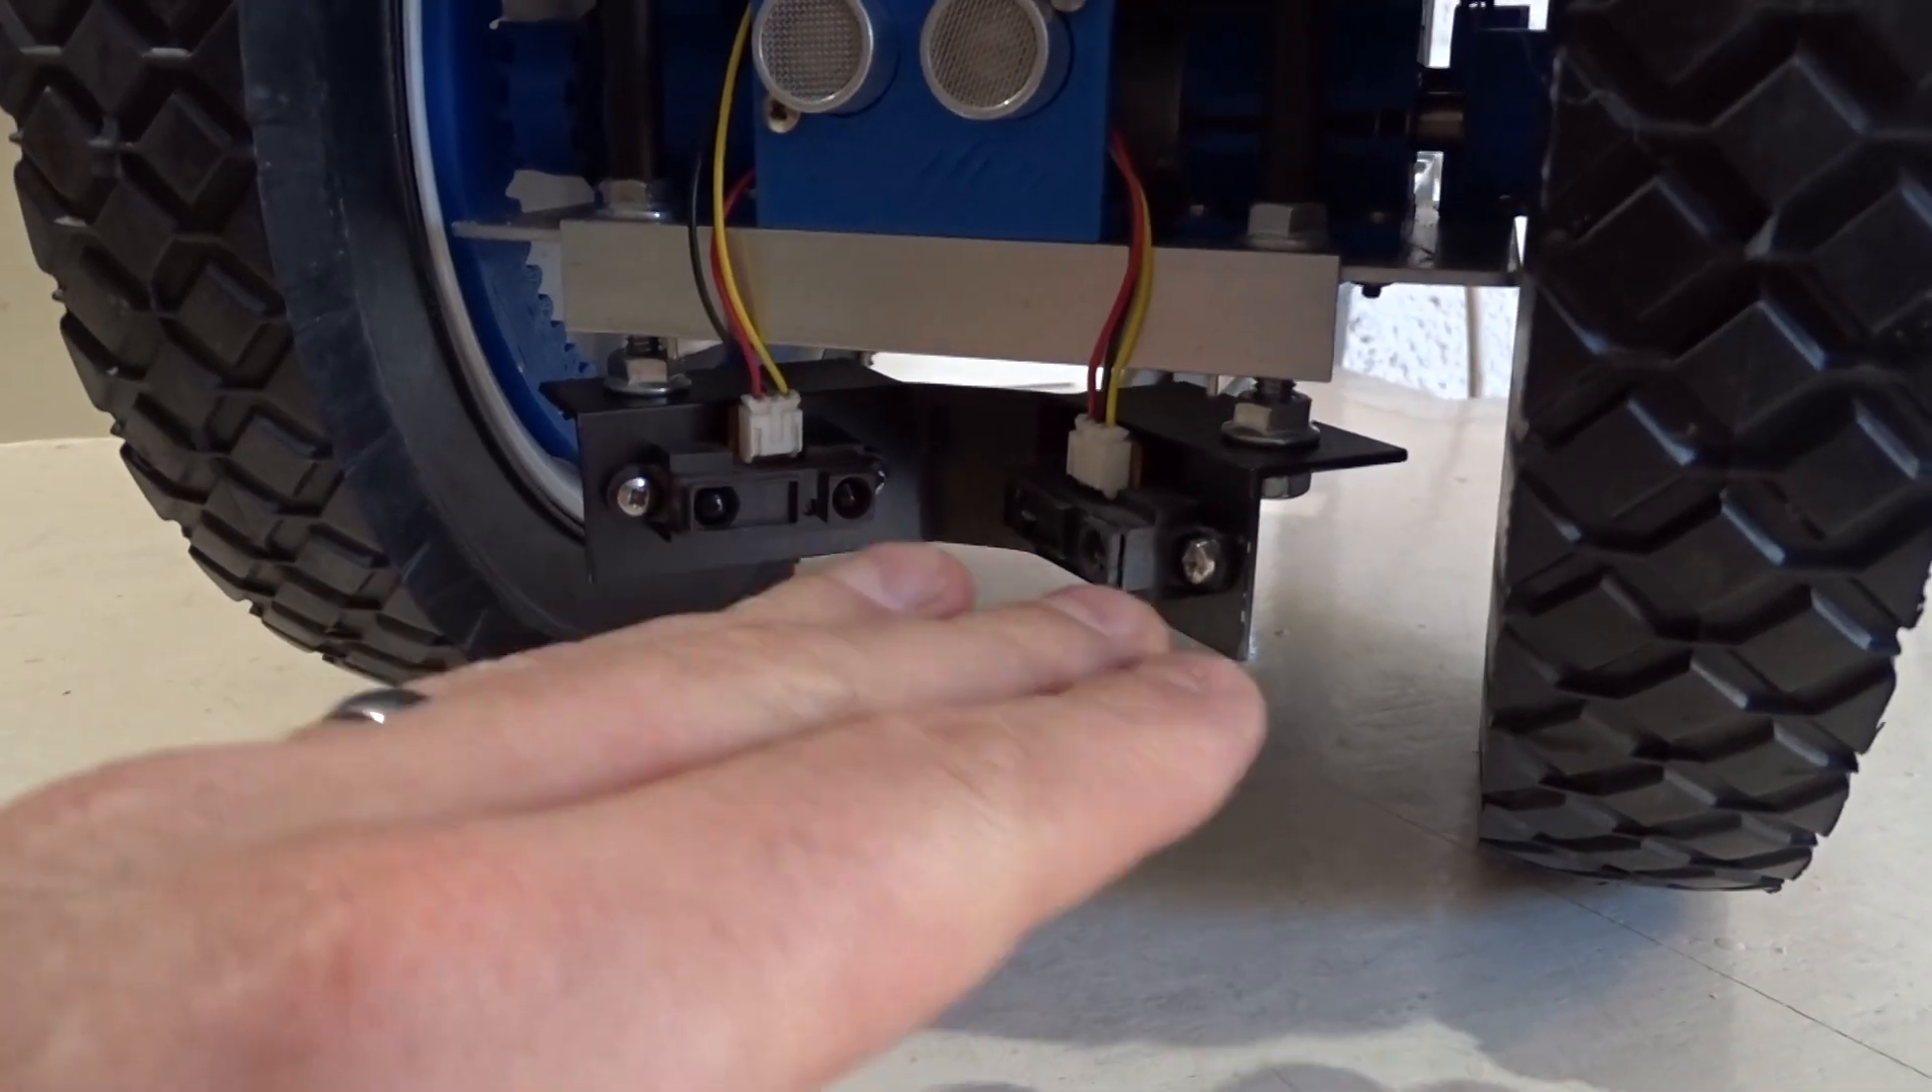I've made a new bracket for the IR sensors. As described. They're both 45 degrees. Pointing out from the front of the robot.